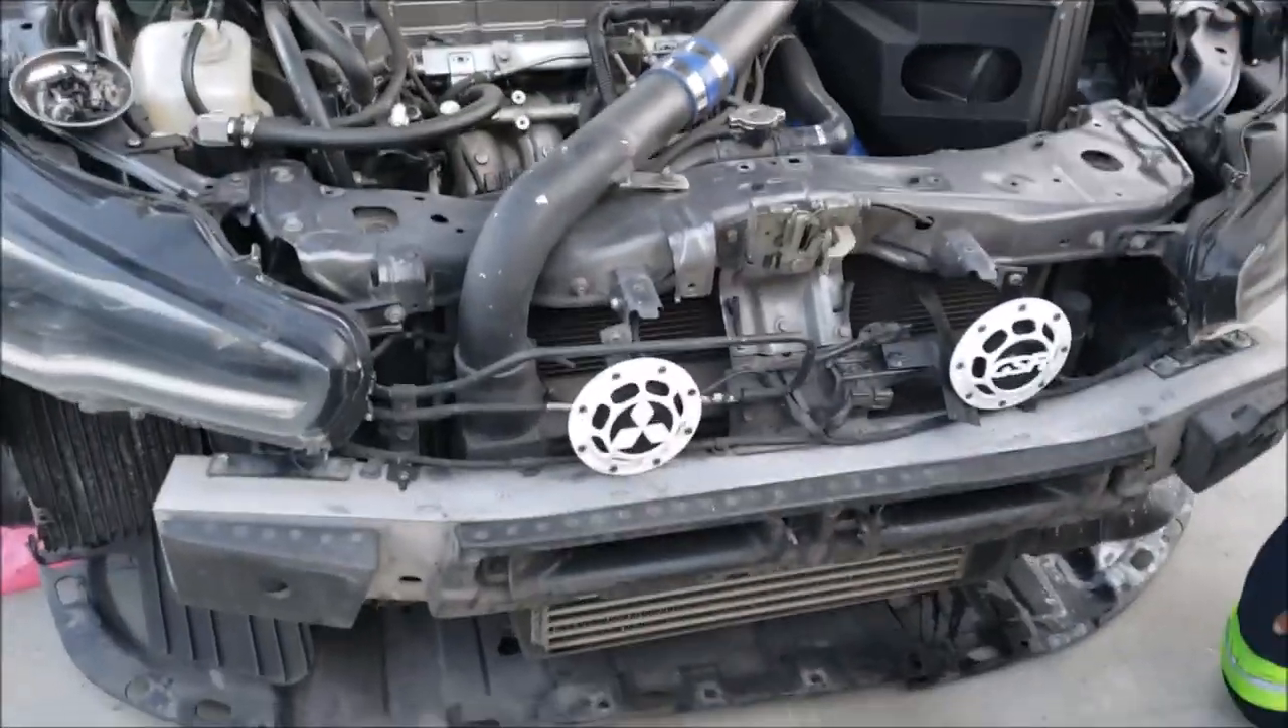Alright, so you got the bumper off? Bumper's off.